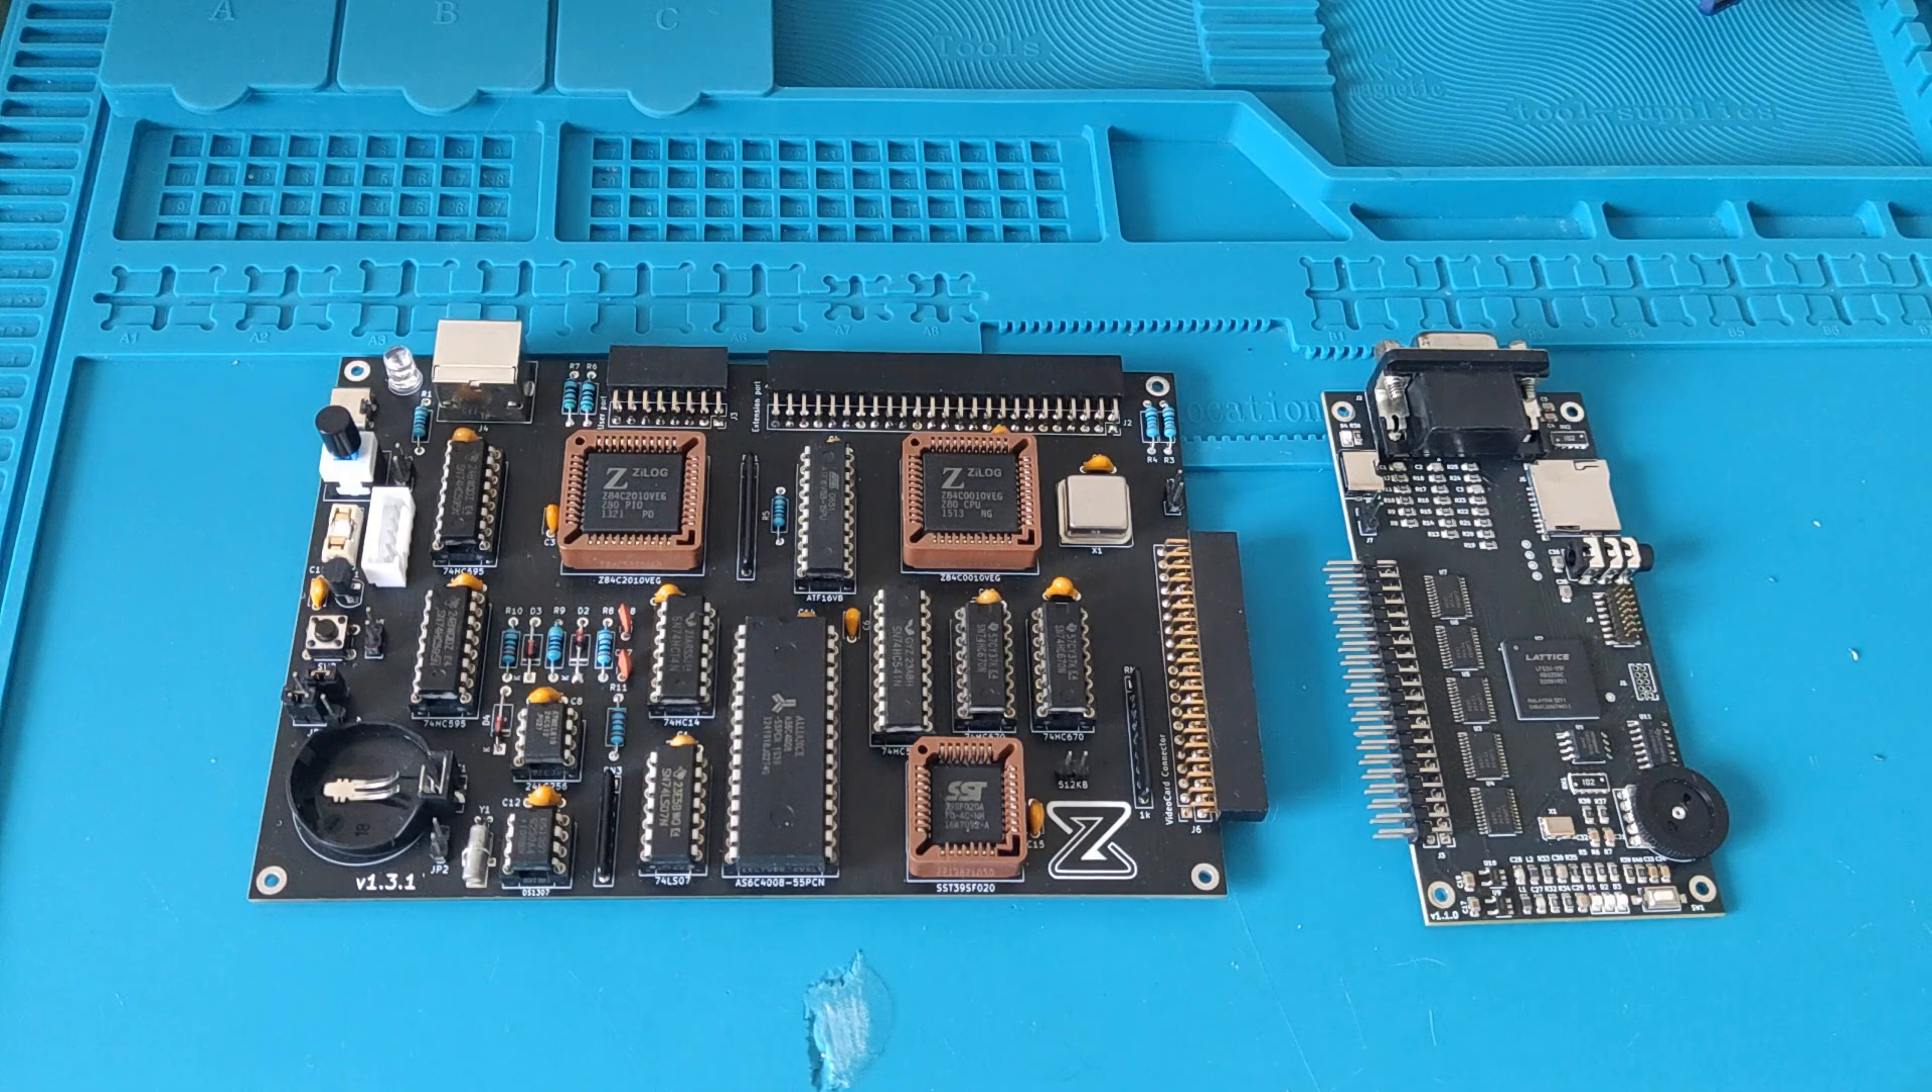This is what I the board should look like after populating all the chips.